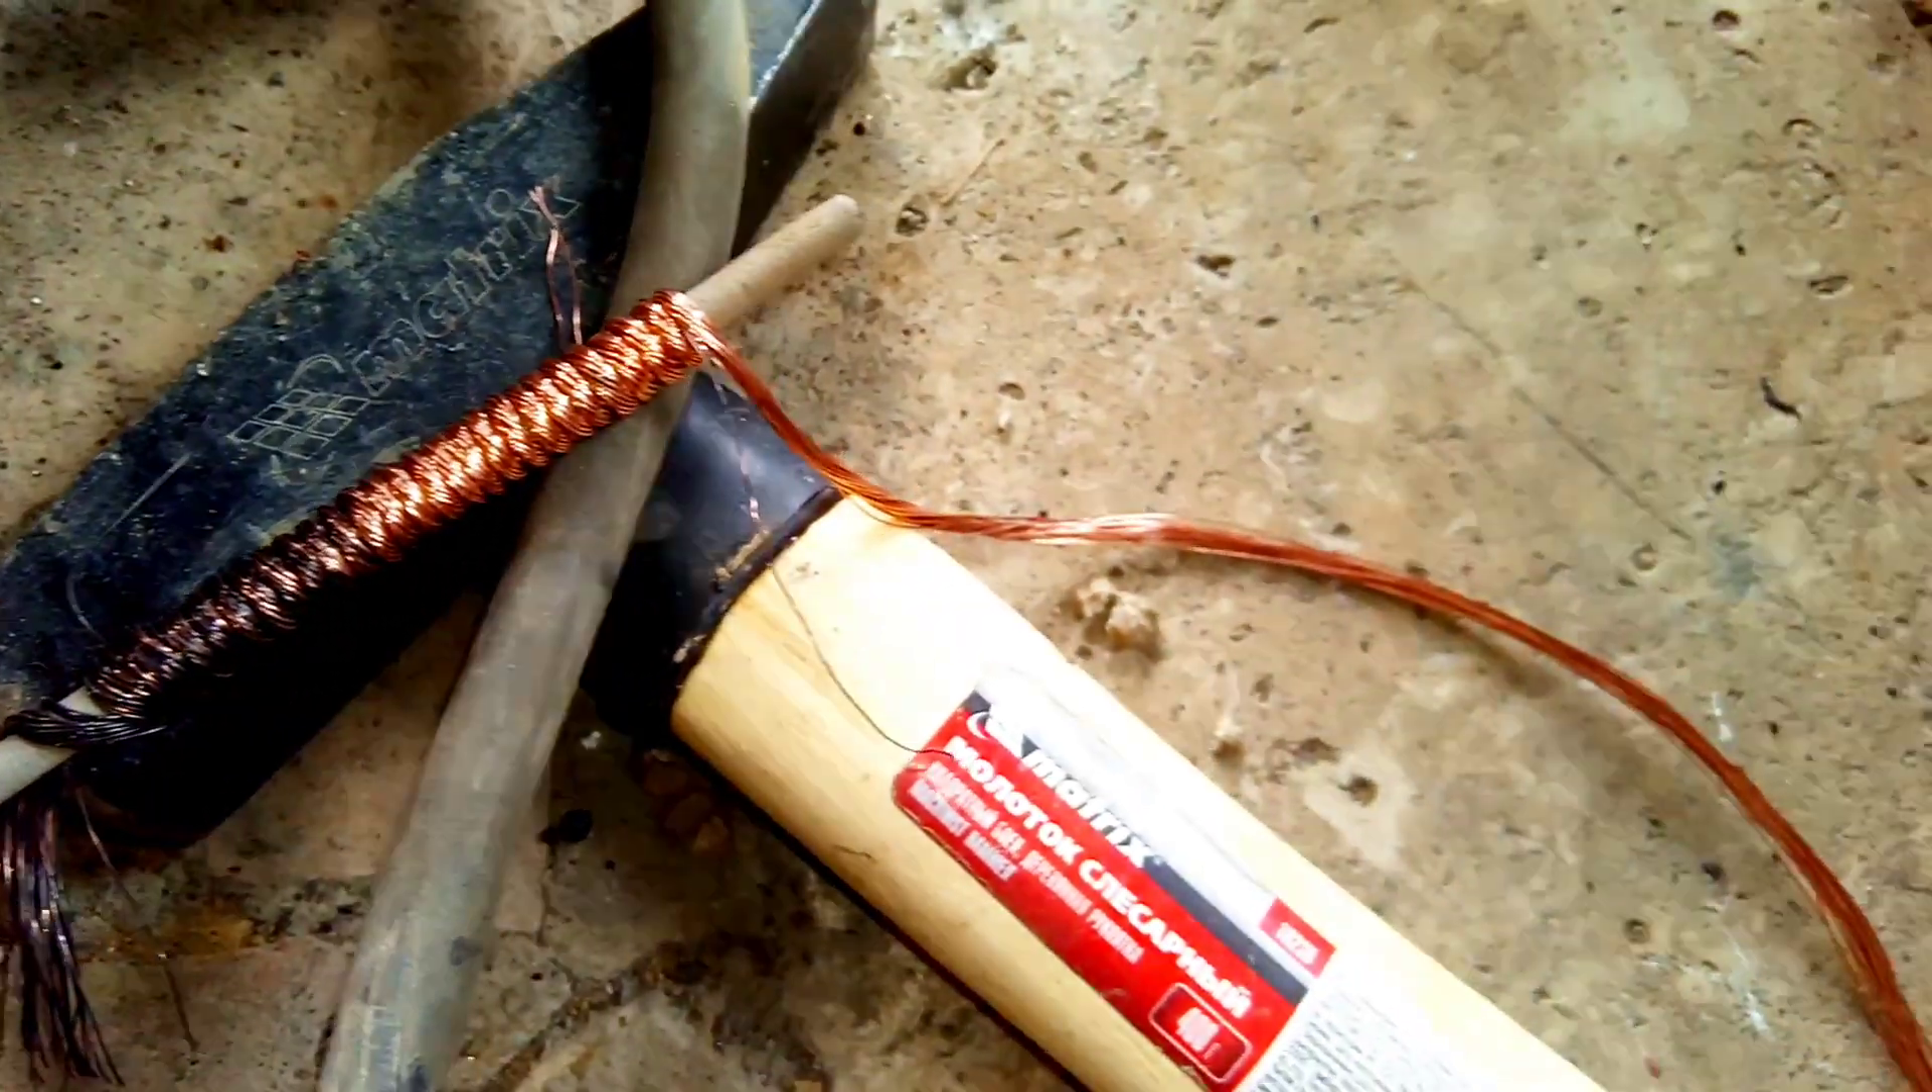Вот, накрутил на электрод проволоку медную.